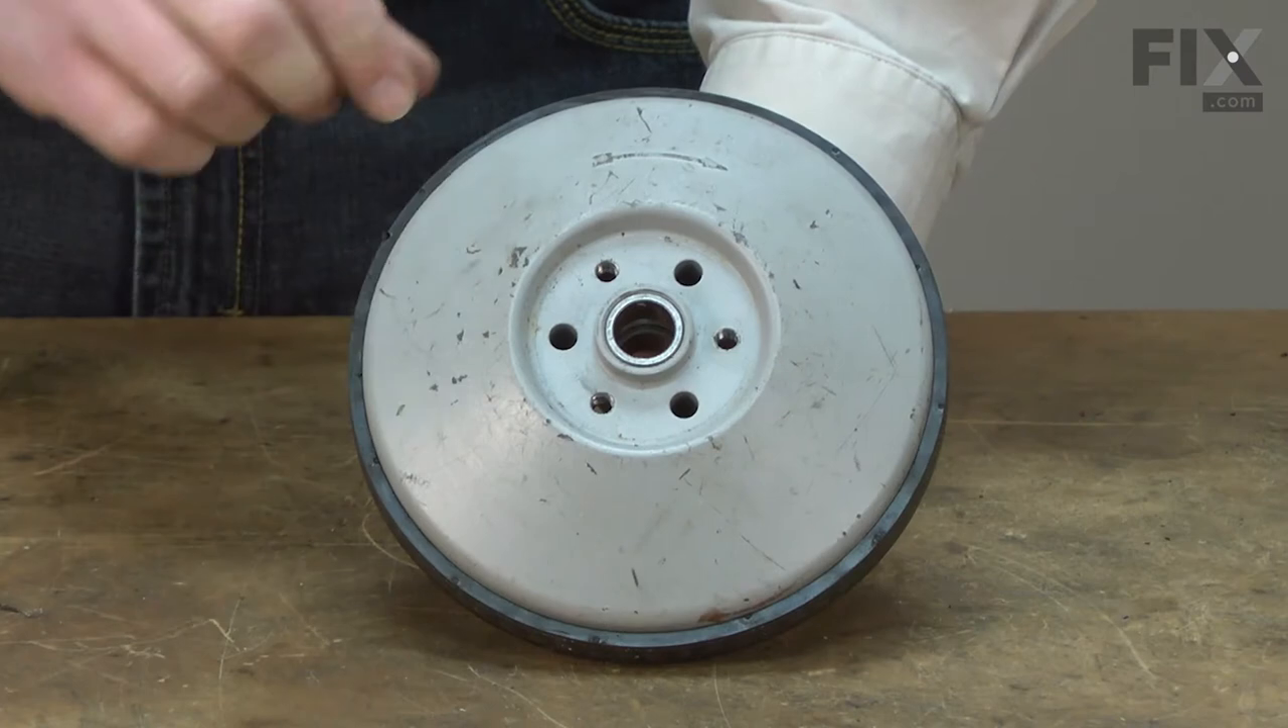With the wheel removed, now I can remove the tire.